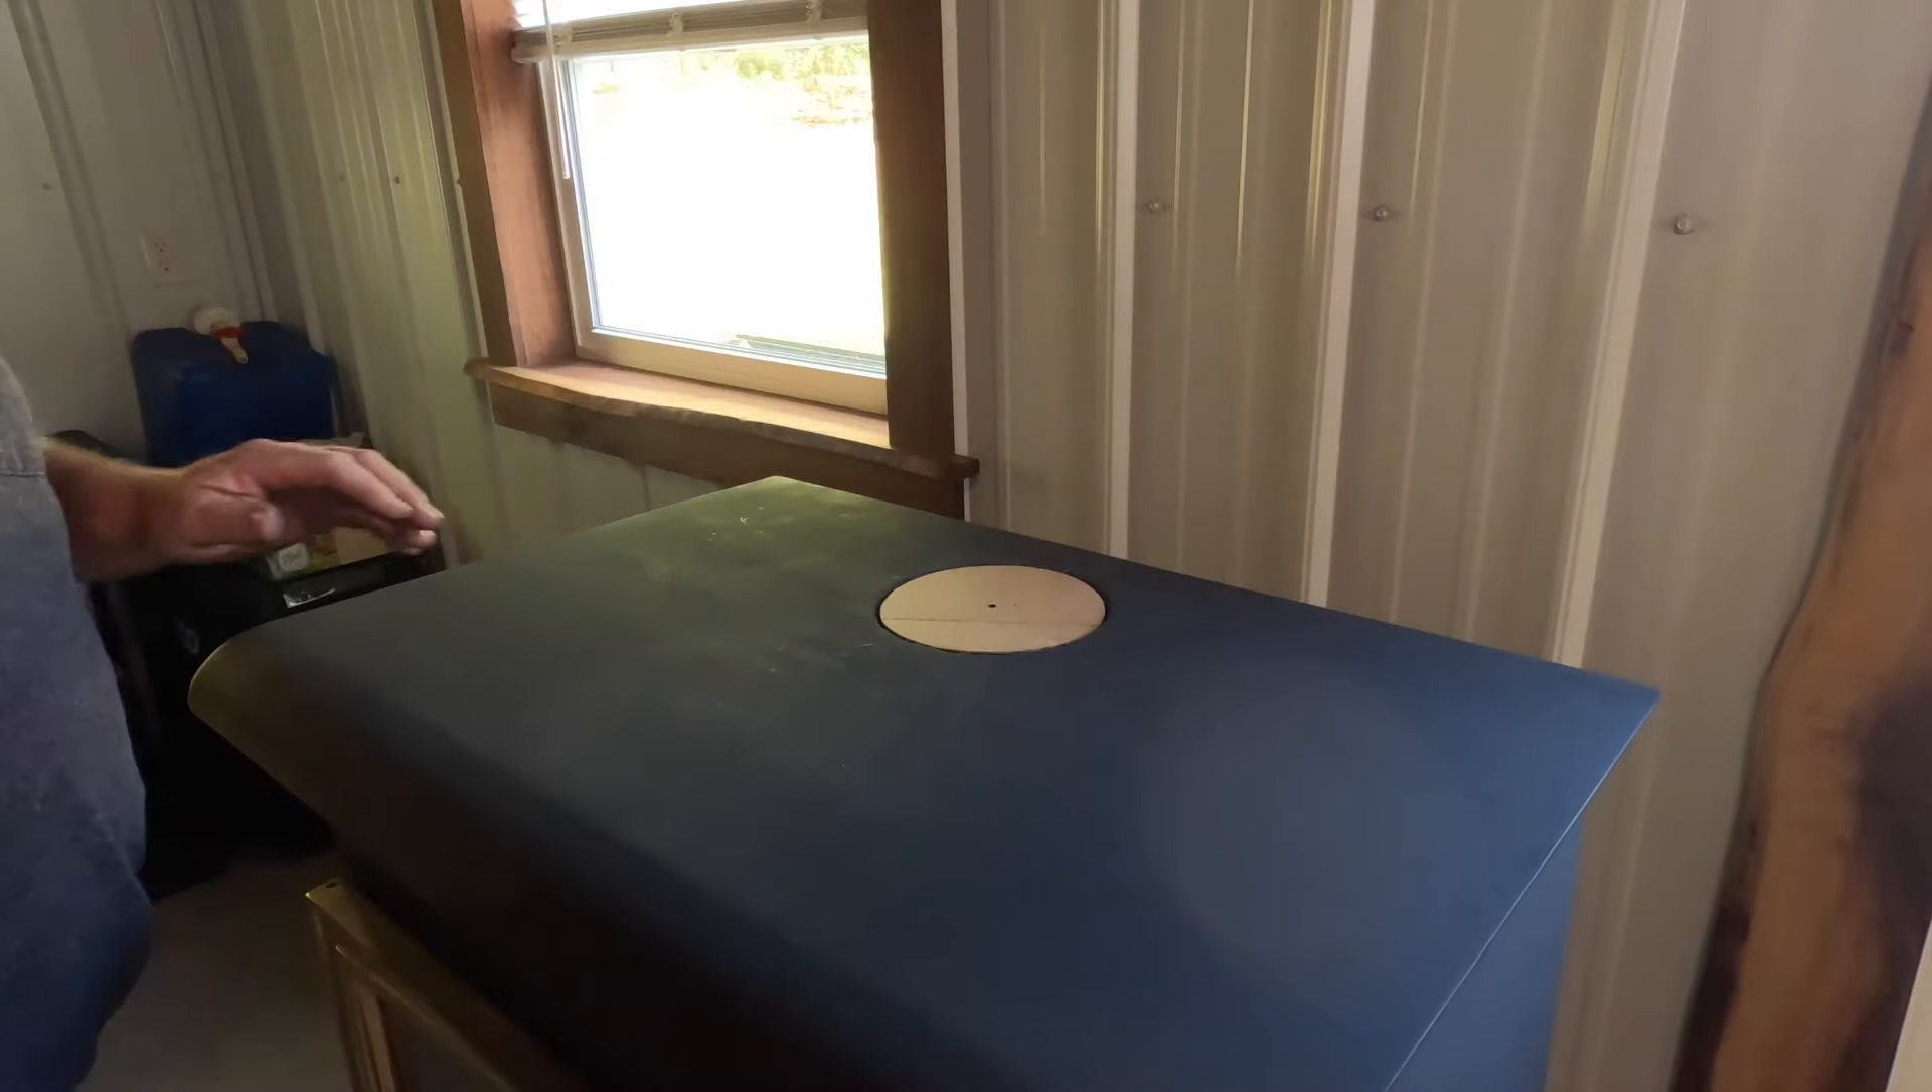We cut a piece of cardboard, six inches round, that will fit right down inside so it sets right in the top of our stove.